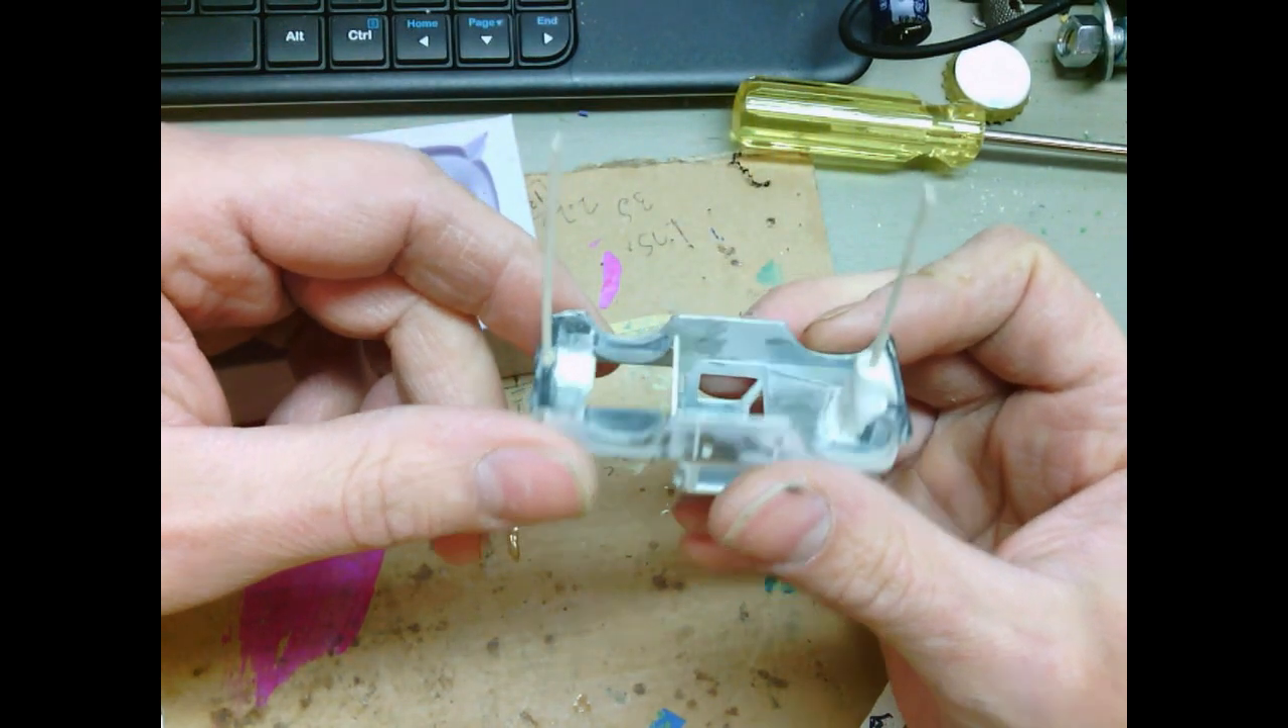Notice I added these two wires onto the two high spots.